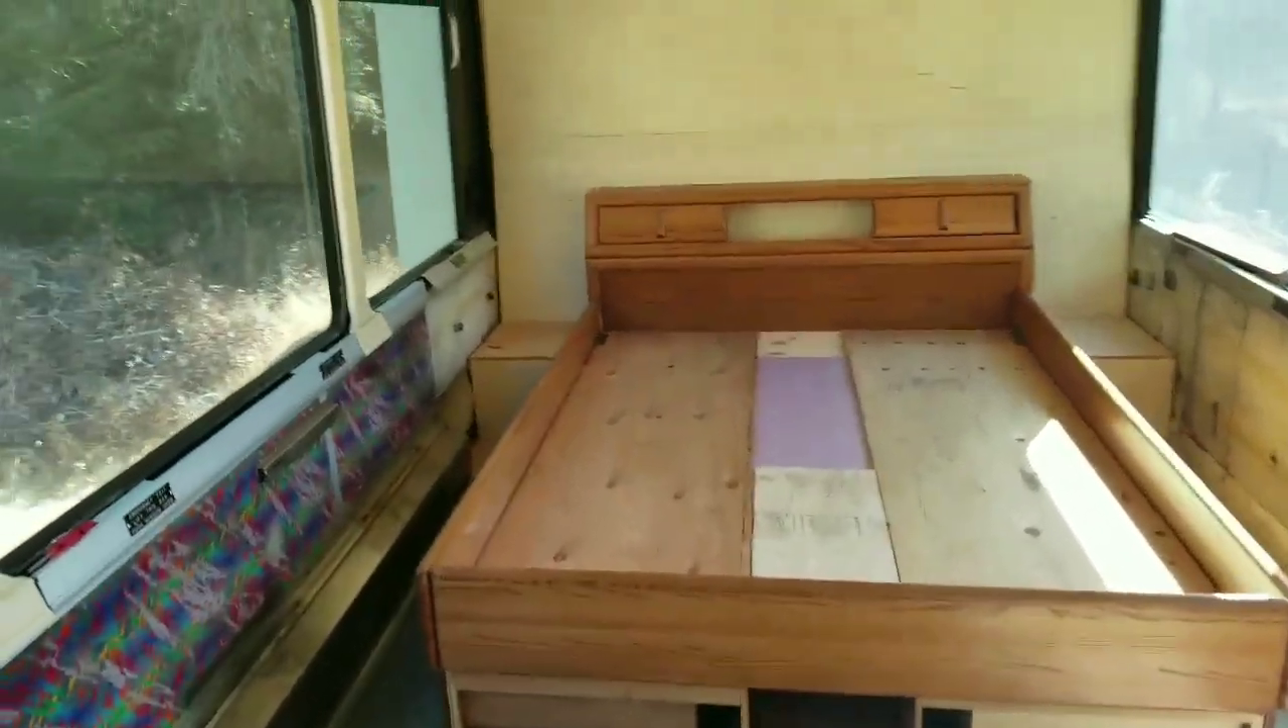There is the craigslist free bed installed.